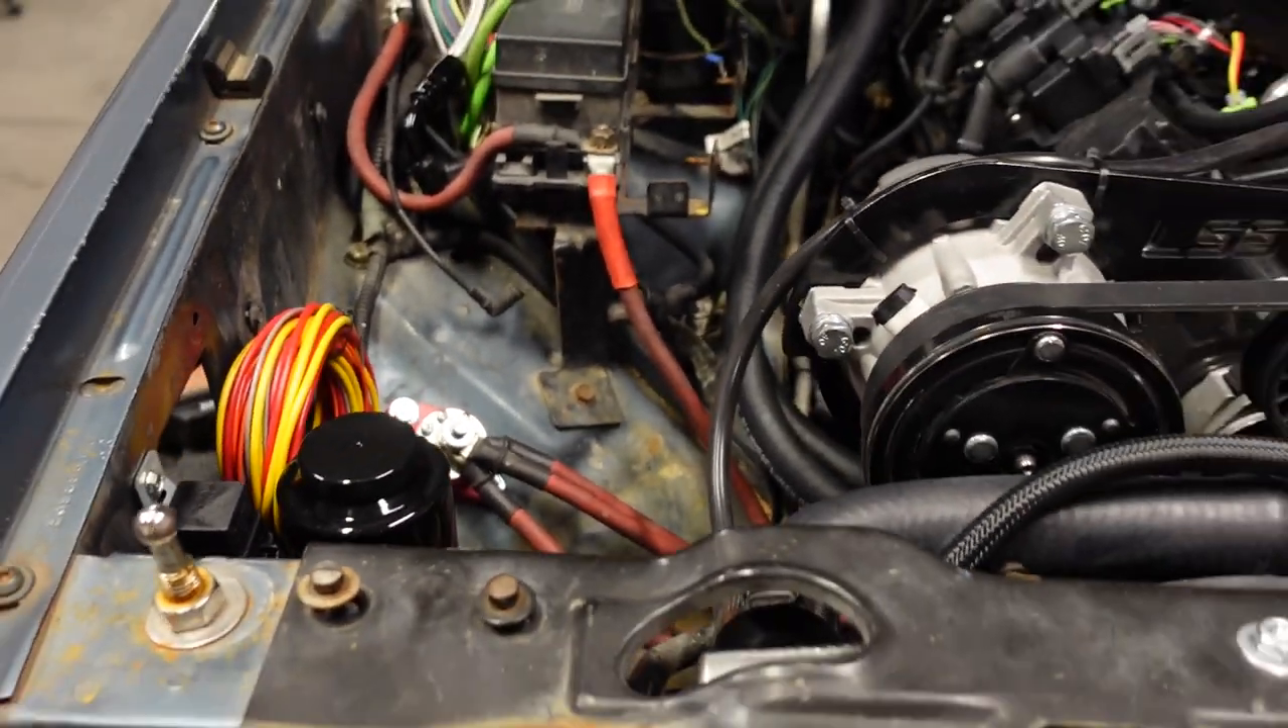So, I've got a lot of the heavy gauge wiring run.